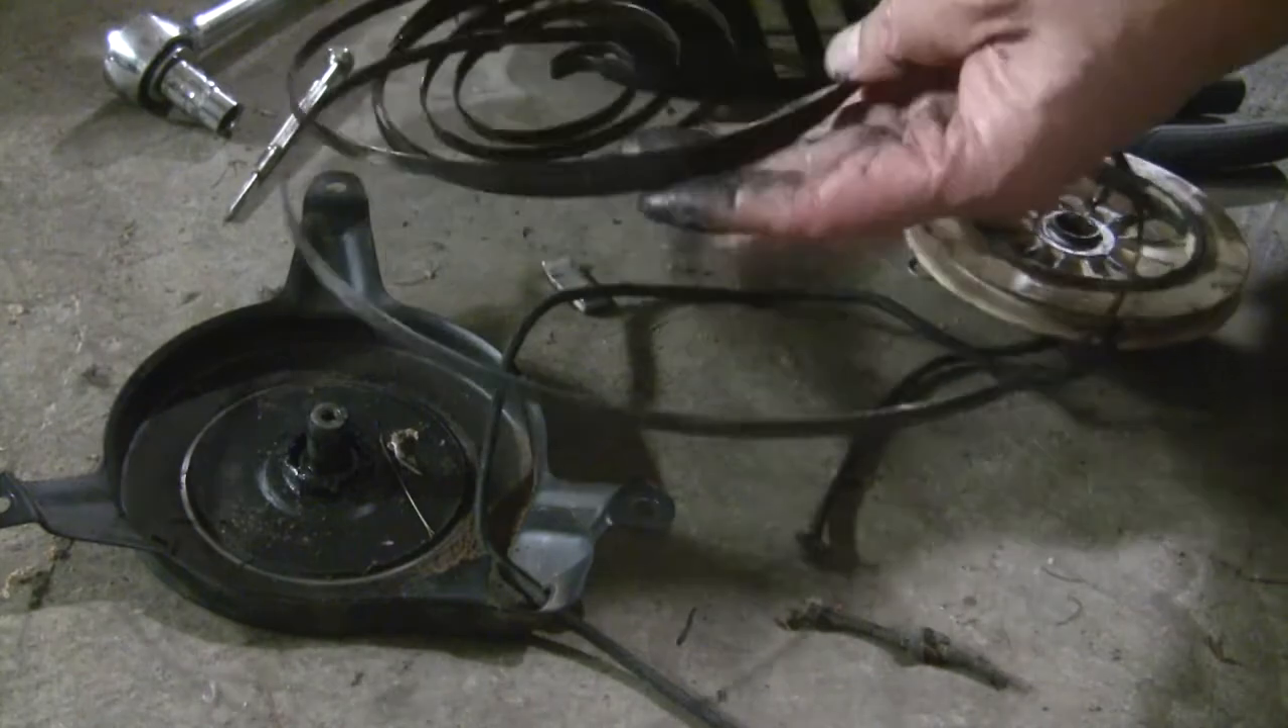Well, this is not good, the spring all come apart, and I have to recoil spring back in.